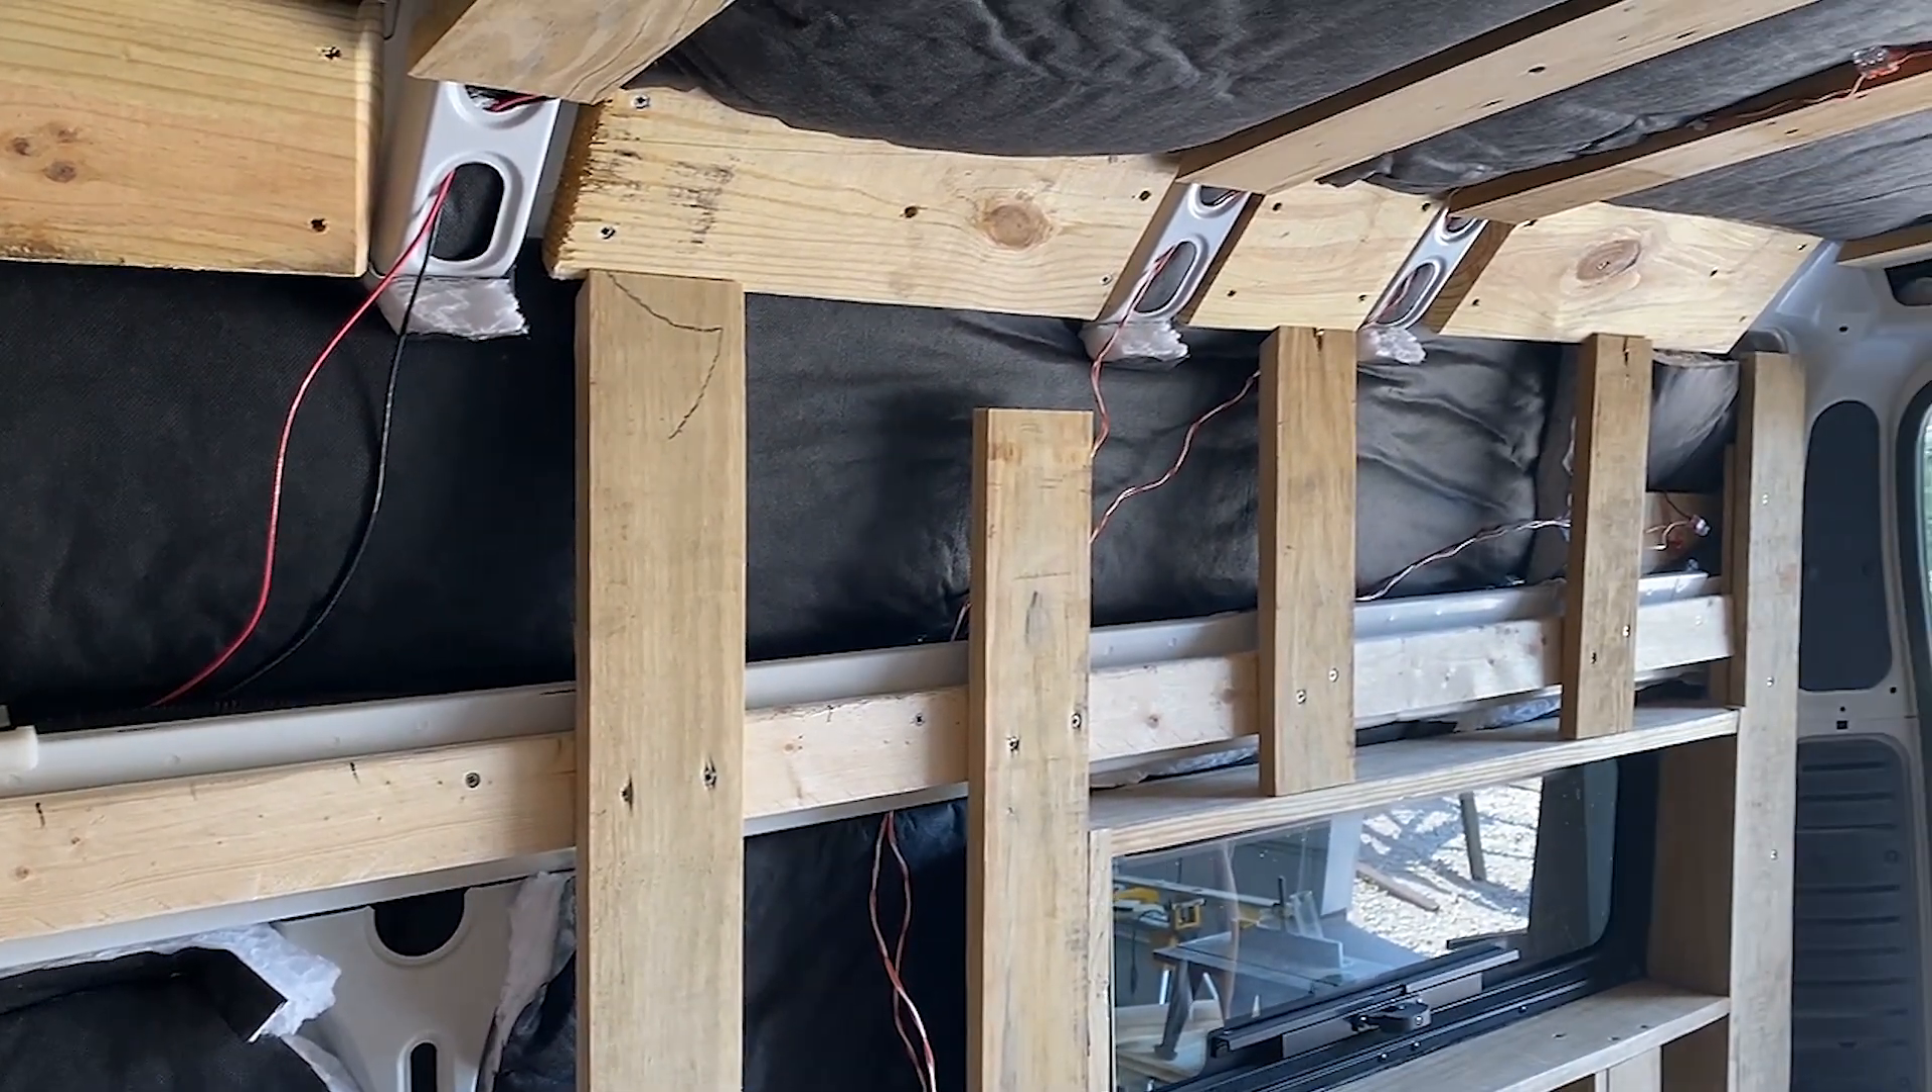Pretty much all we got to do now is skin the inside and we're good to start plugging everything in.